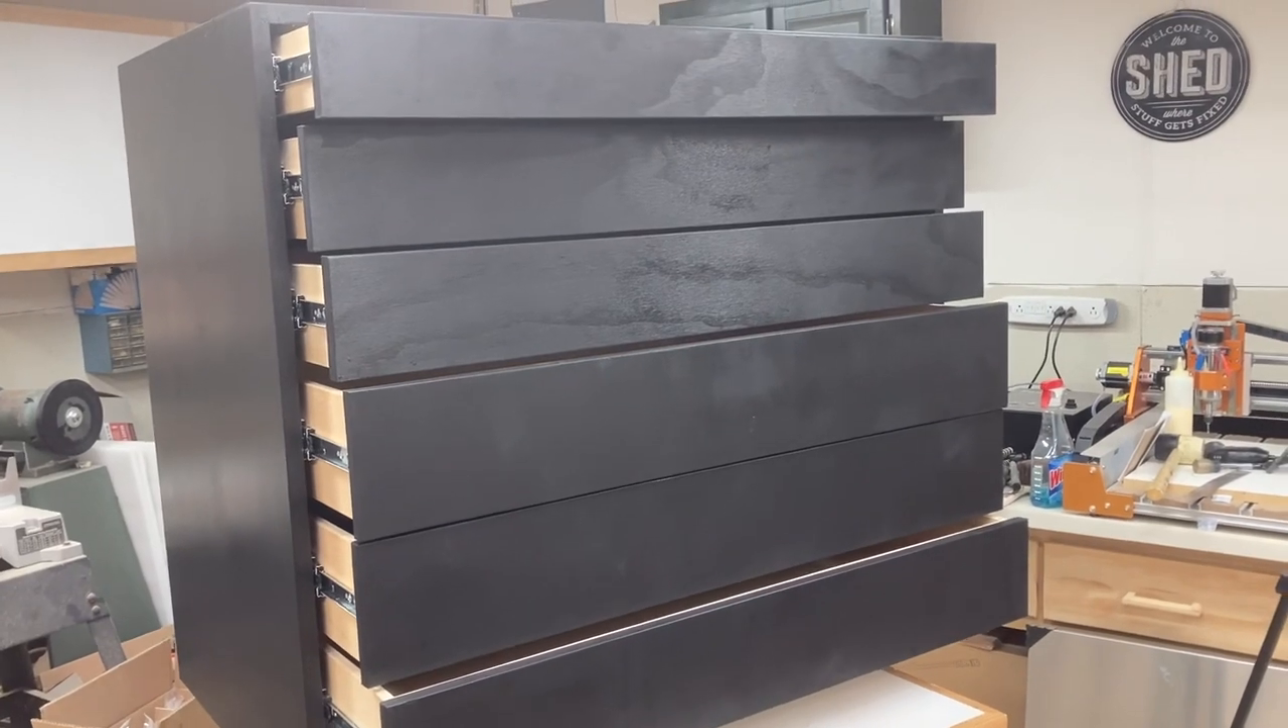And after just a few minutes, I have all of these drawer fronts installed.